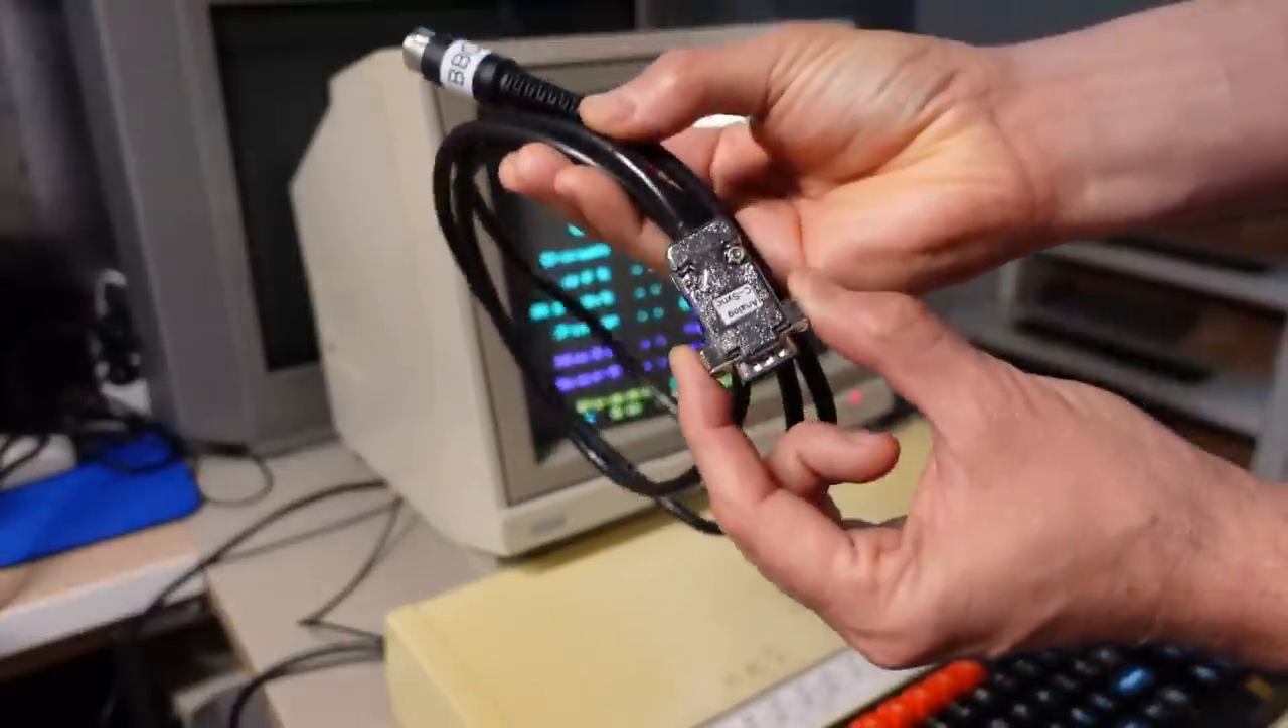I took the SCART connector off and I added a DE9 or a 9-pin connector here.